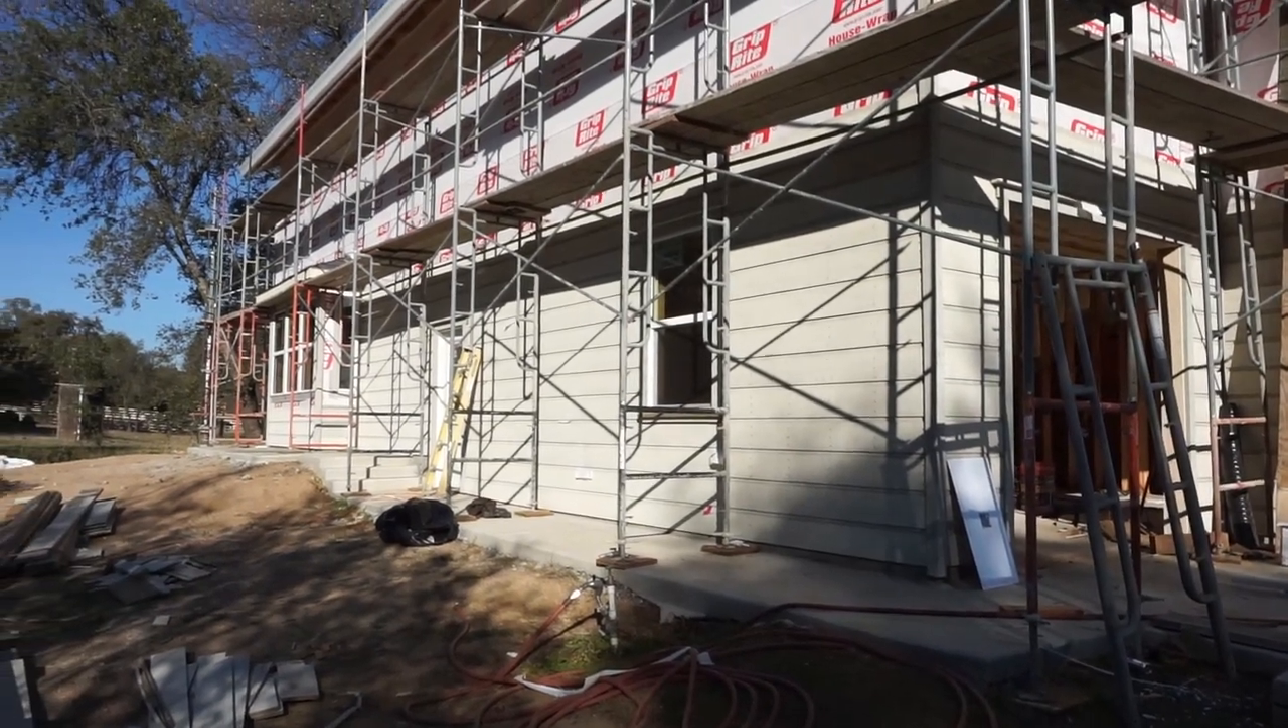This video is coming to a close, but as you can tell, the siding is not yet complete.